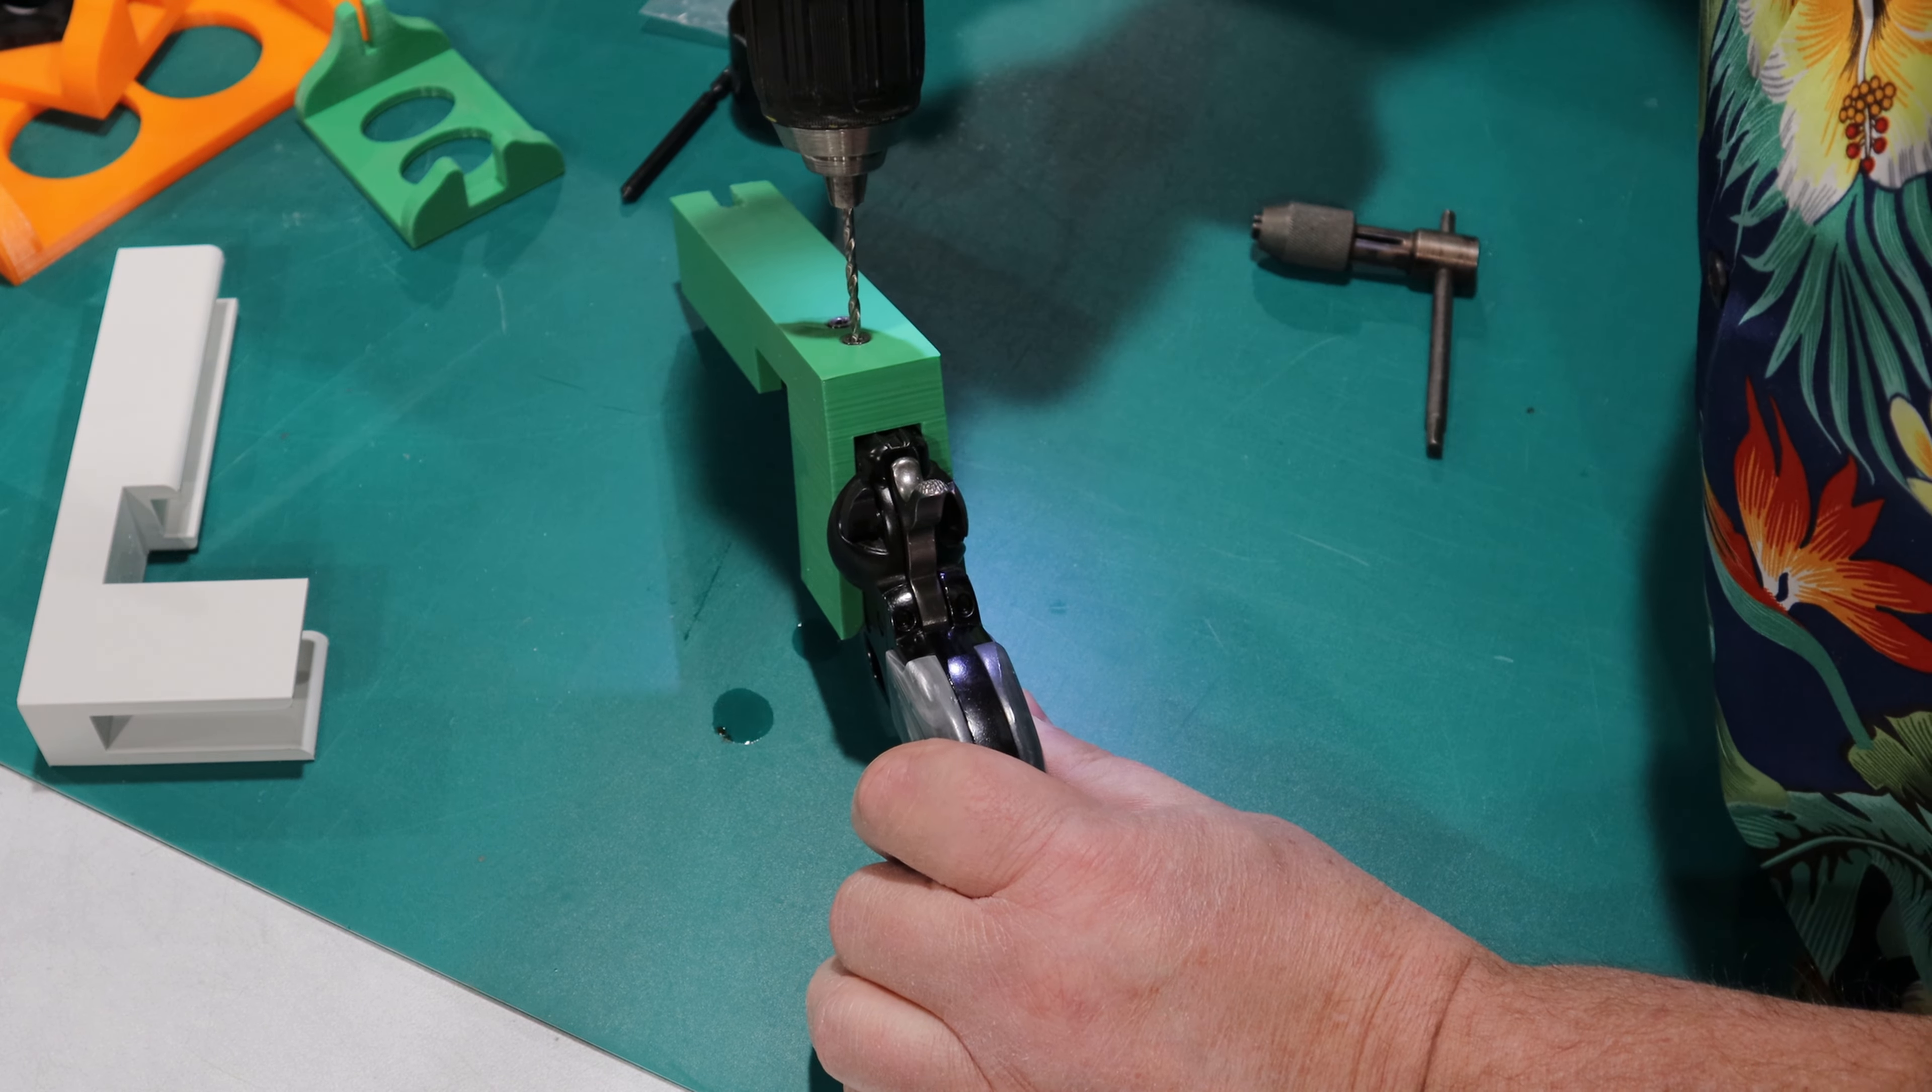As you can see this drill fits really nice right down in here.